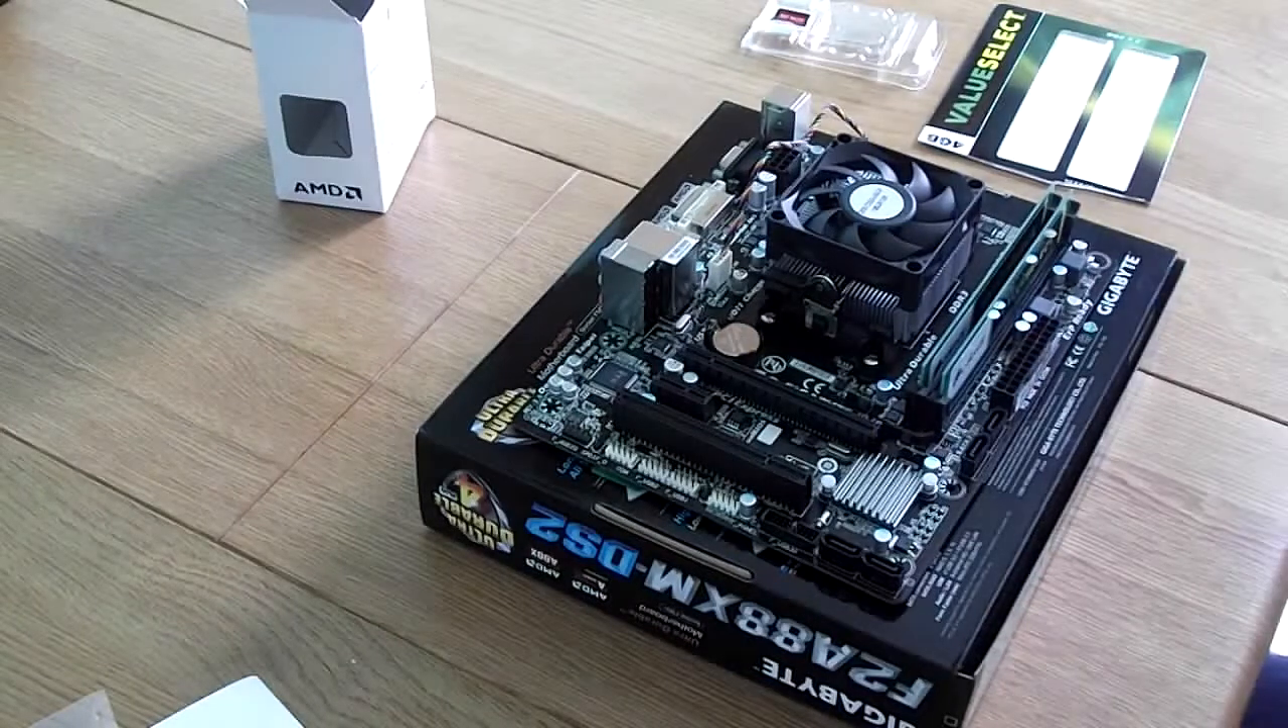We now have a CPU, heat sink and RAM fitted onto our motherboard.